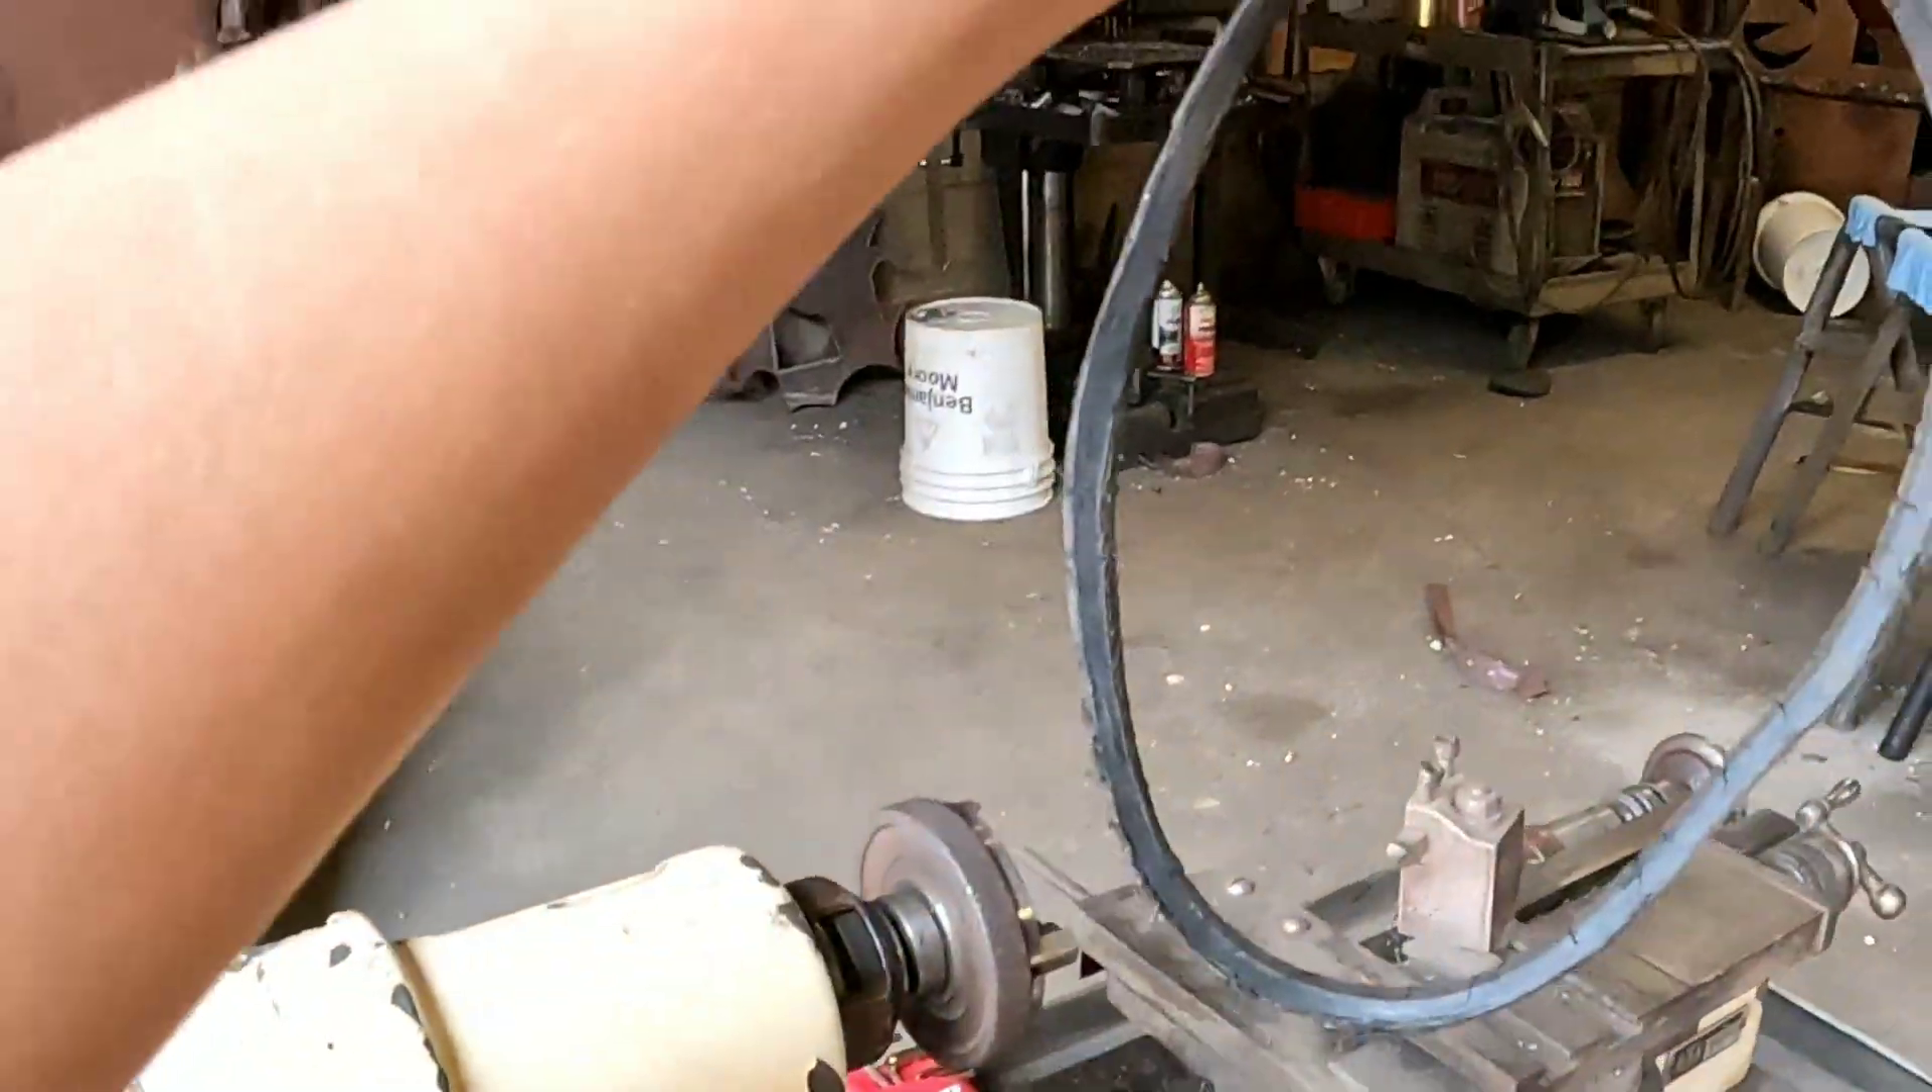So now we have our belt out.